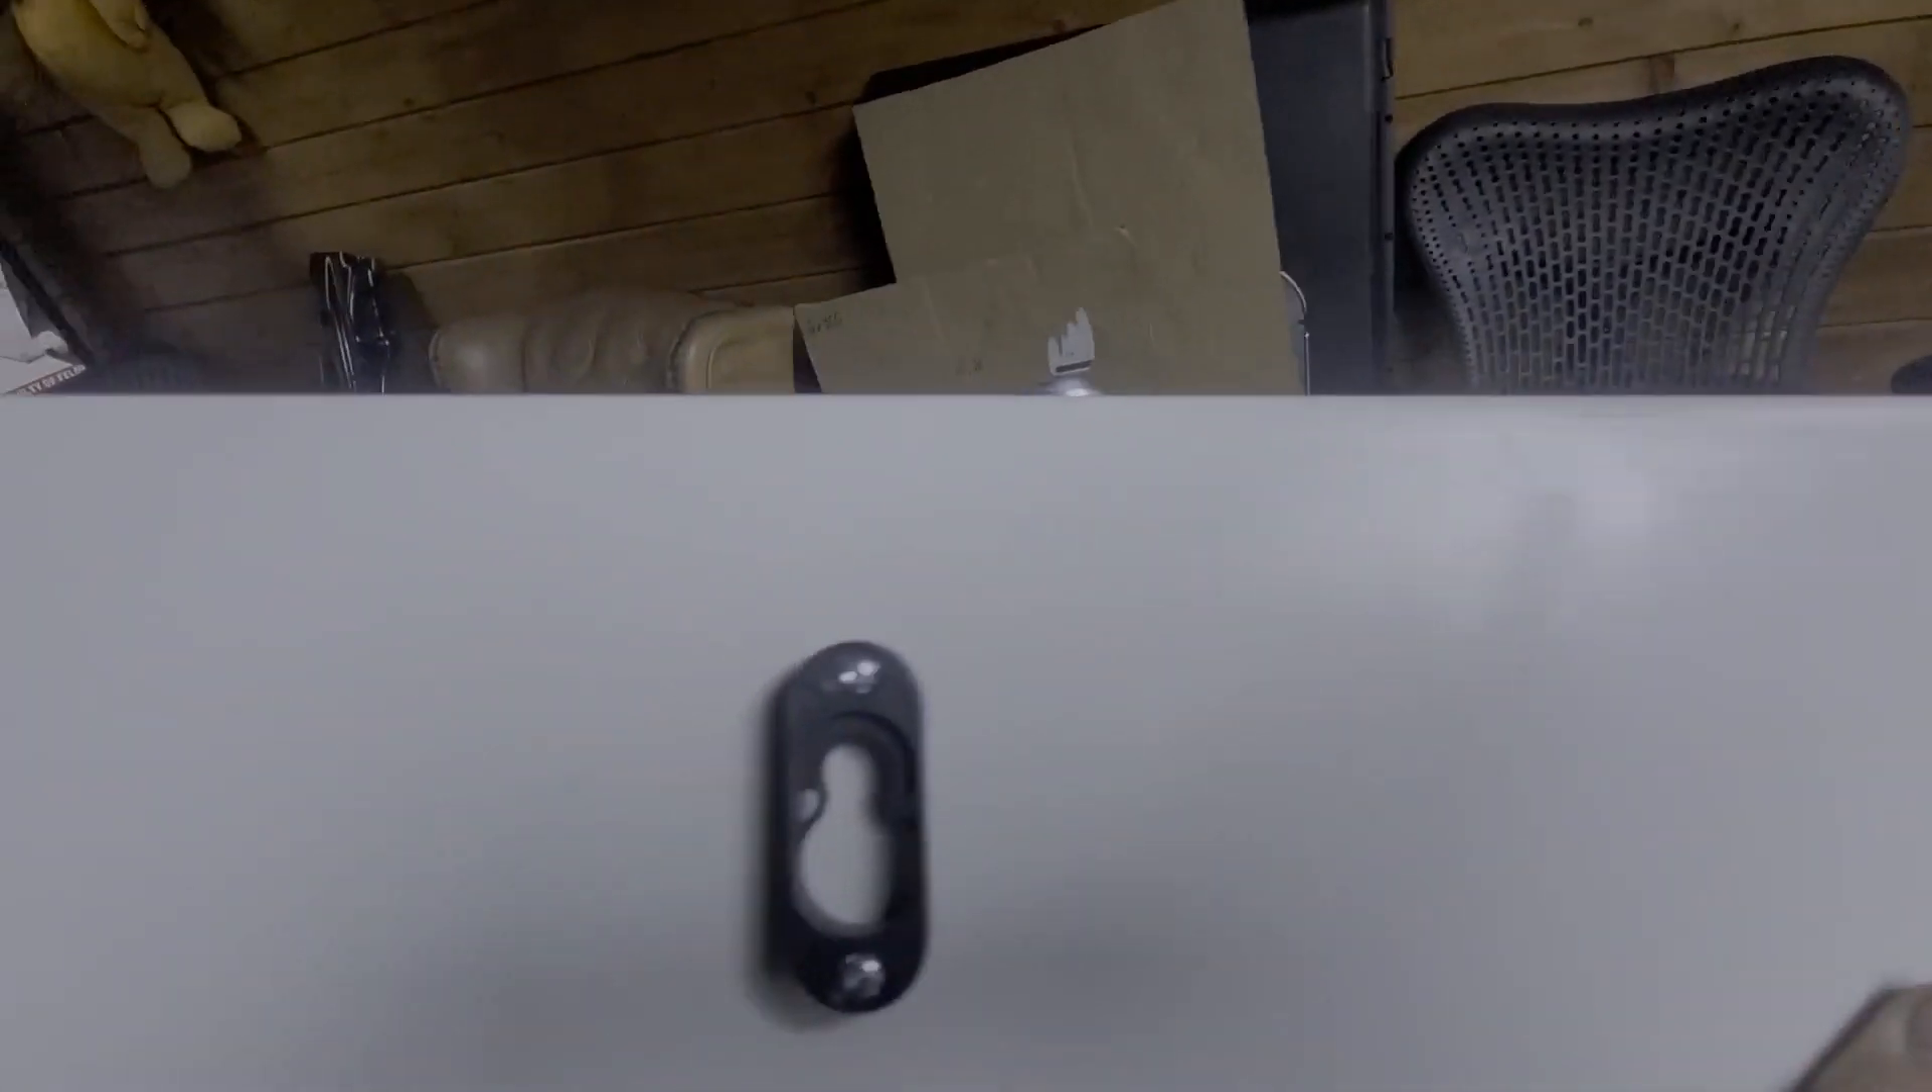And what I've had to do is put the keyhole plates on the back of the light board.